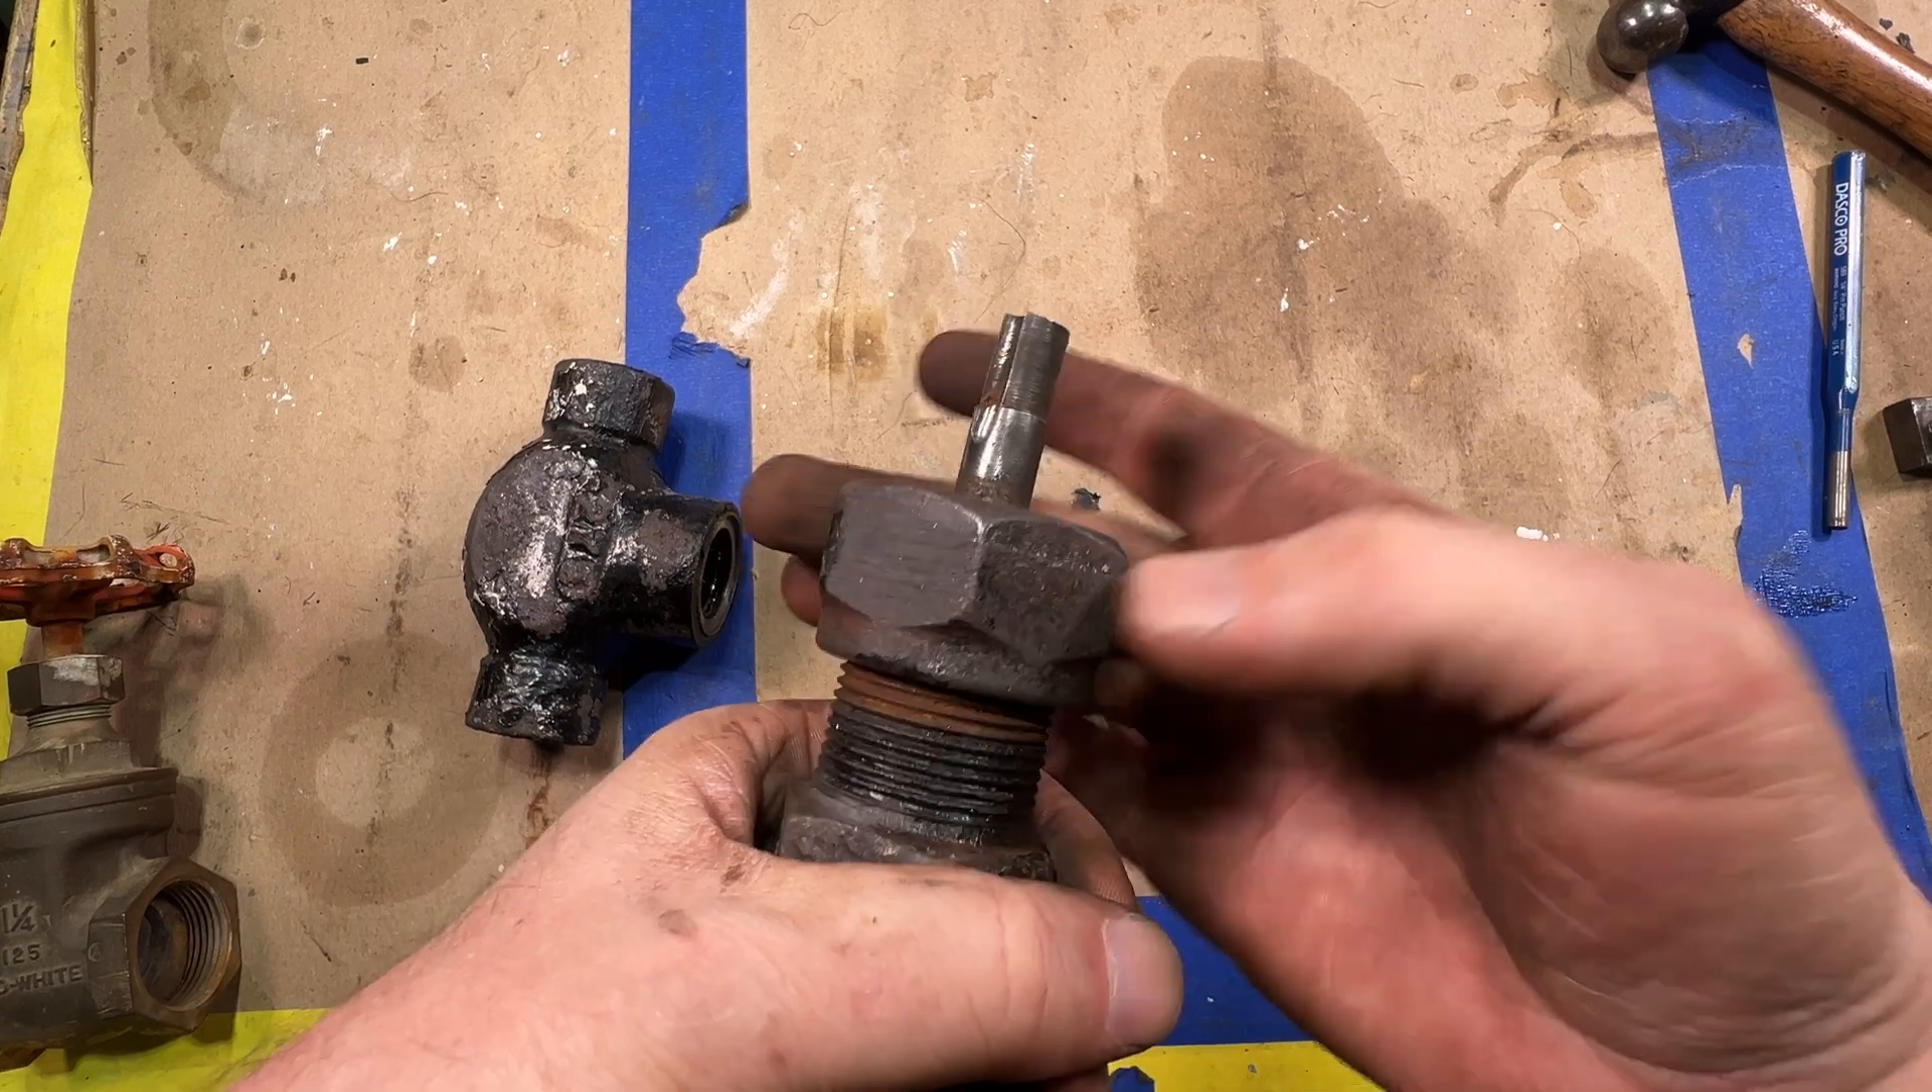Okay, with this handle off, I think I might be able to remove this packing nut.